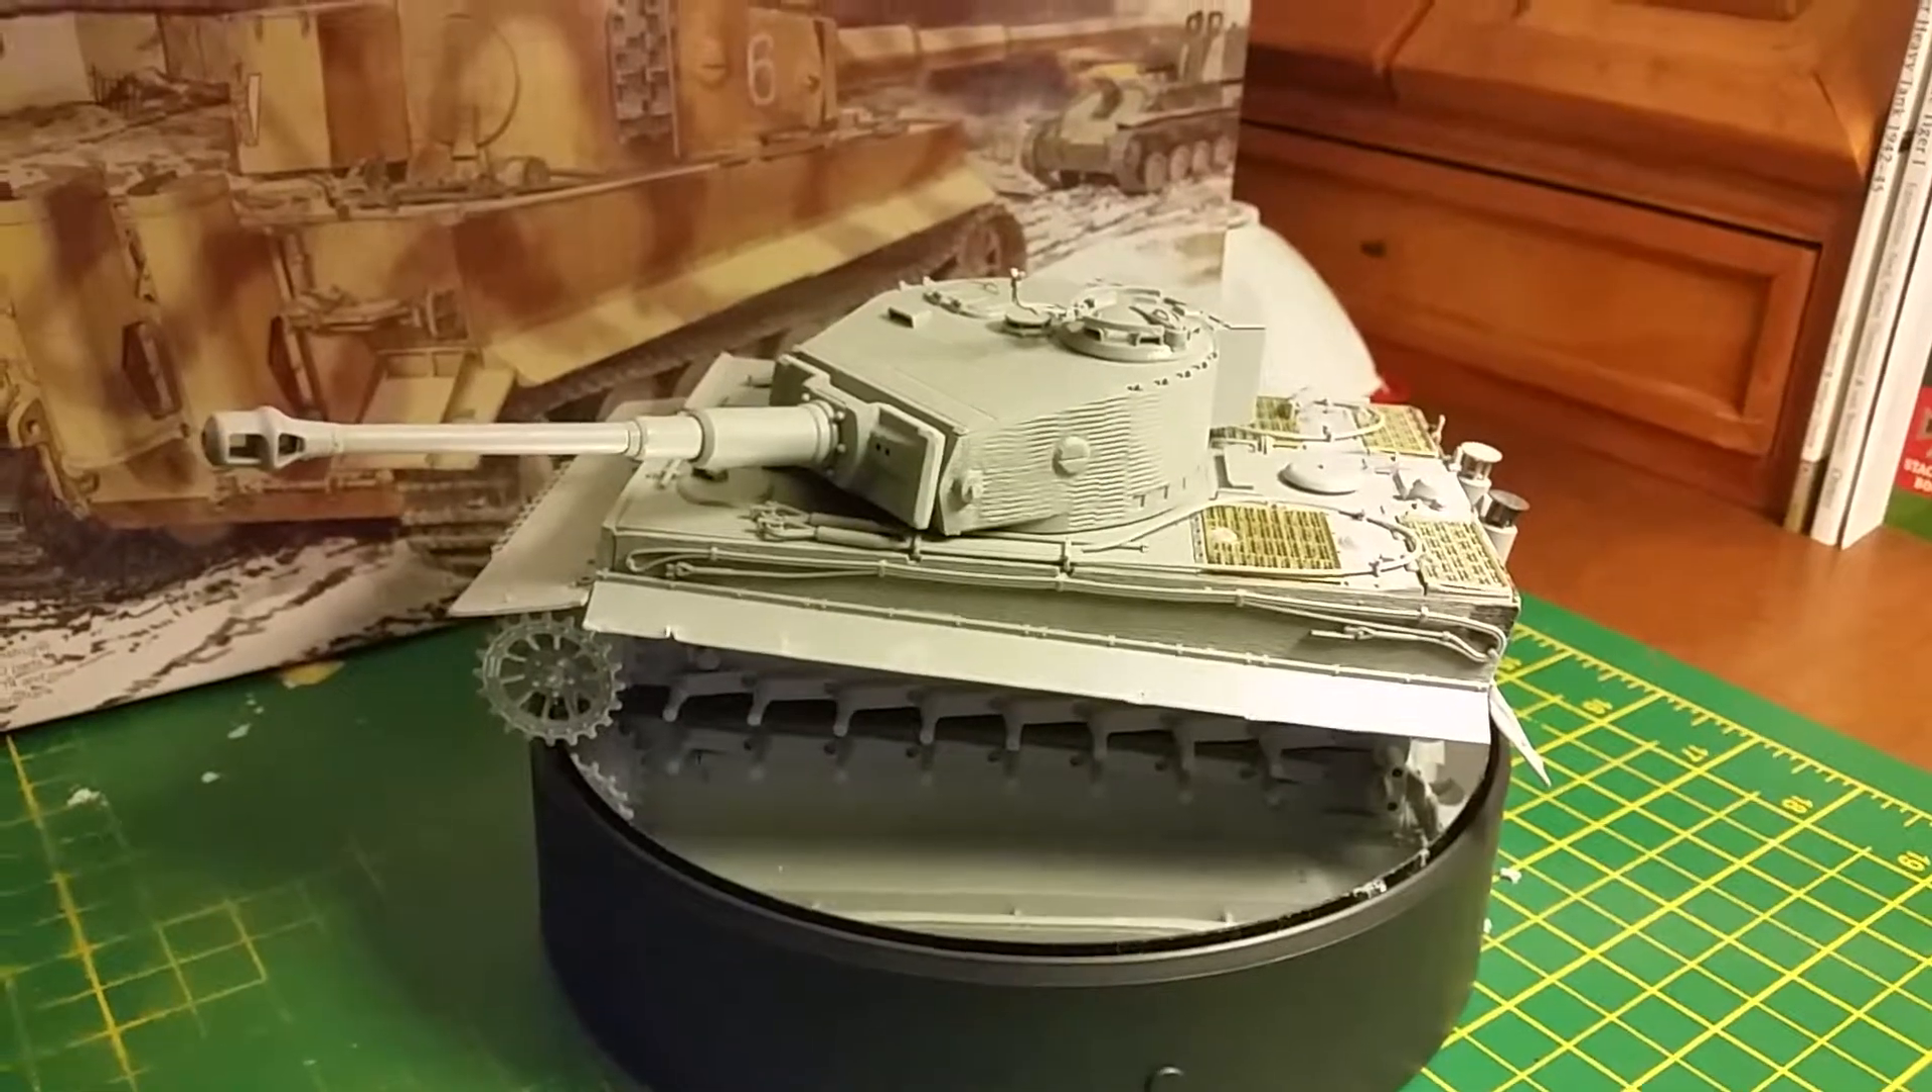As you can see I've got the actual turret almost fully constructed. It's not quite finished yet as I've got to add the spare tracks to the side of the turret.